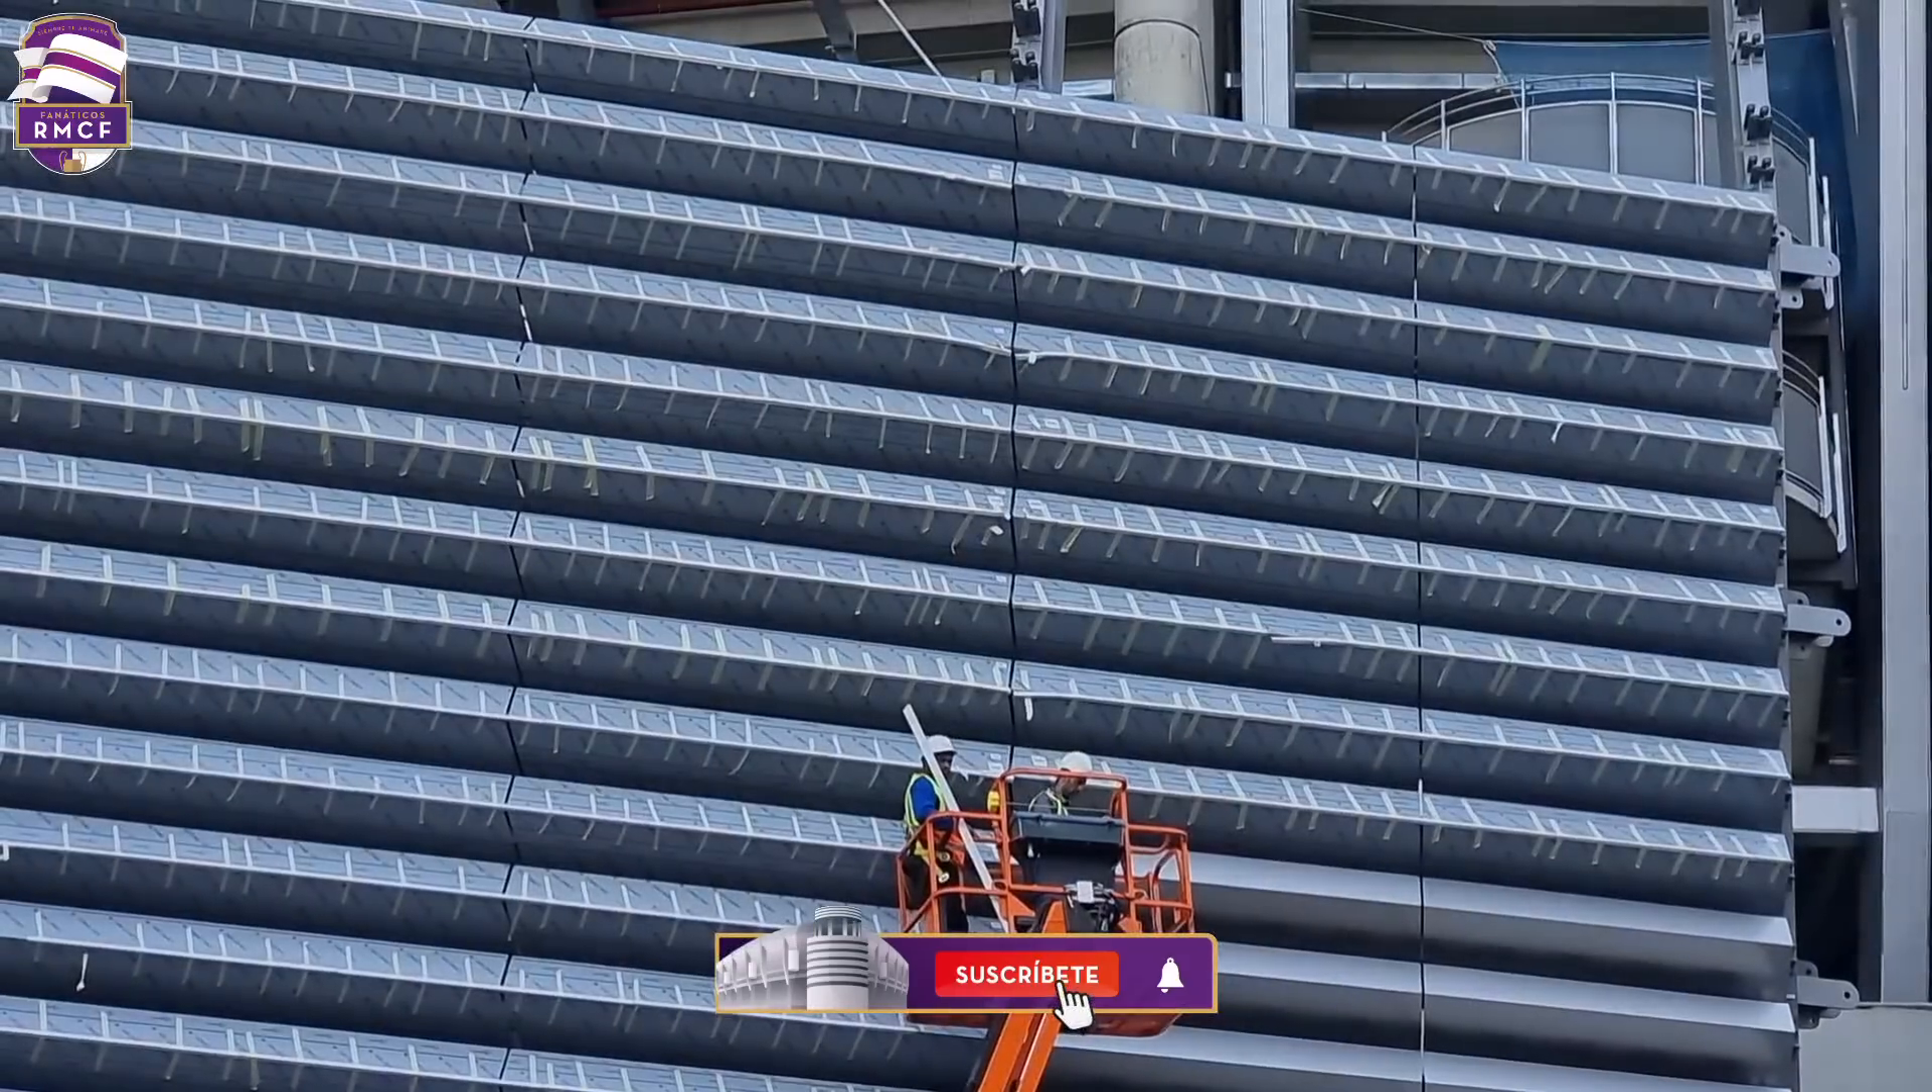Fijaos la gran cantidad de lamas que tenemos instaladas ya en esta Torre D.